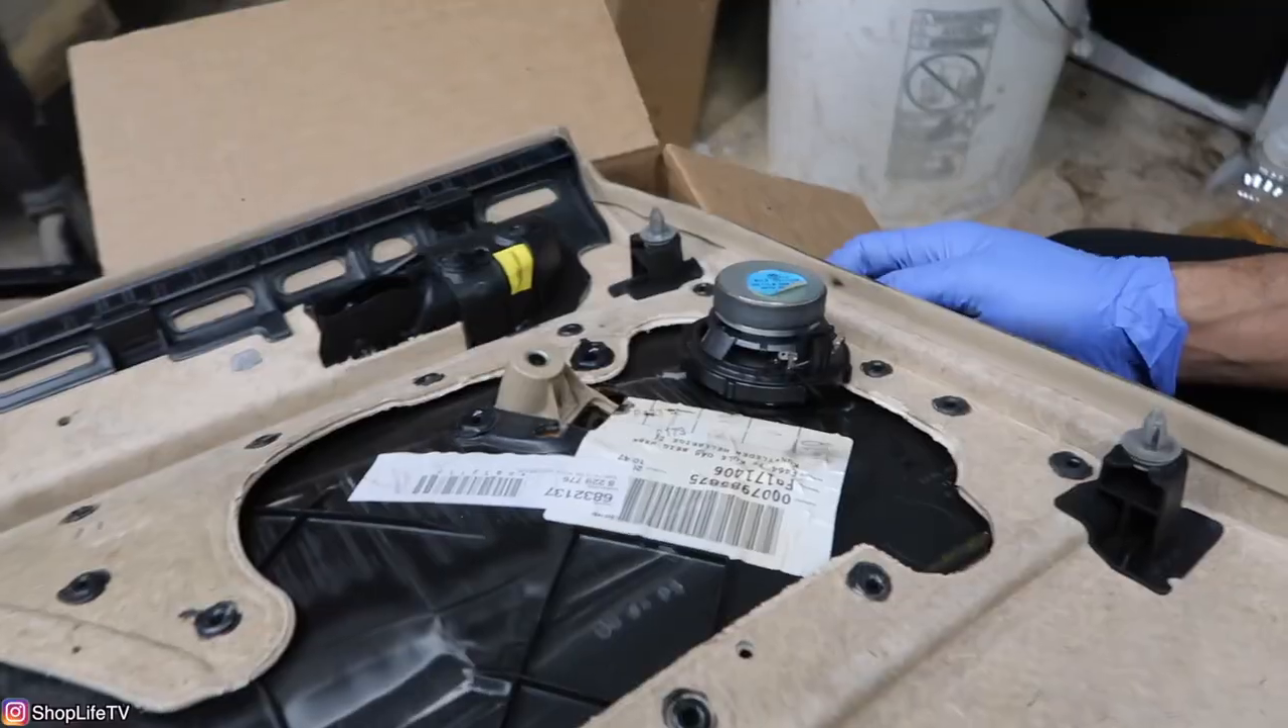With the door panel off of the car, we're going to remove this speaker.